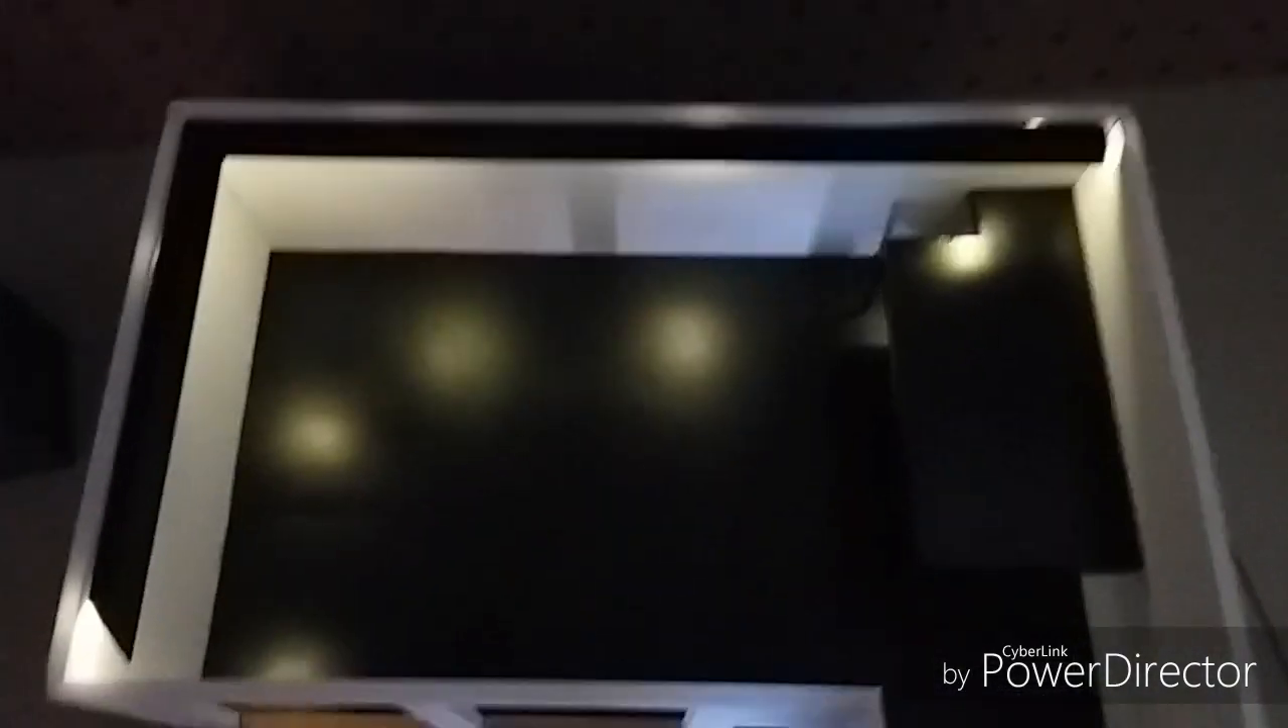So the lights are installed and it has that pretty cool glare that I wanted to have.